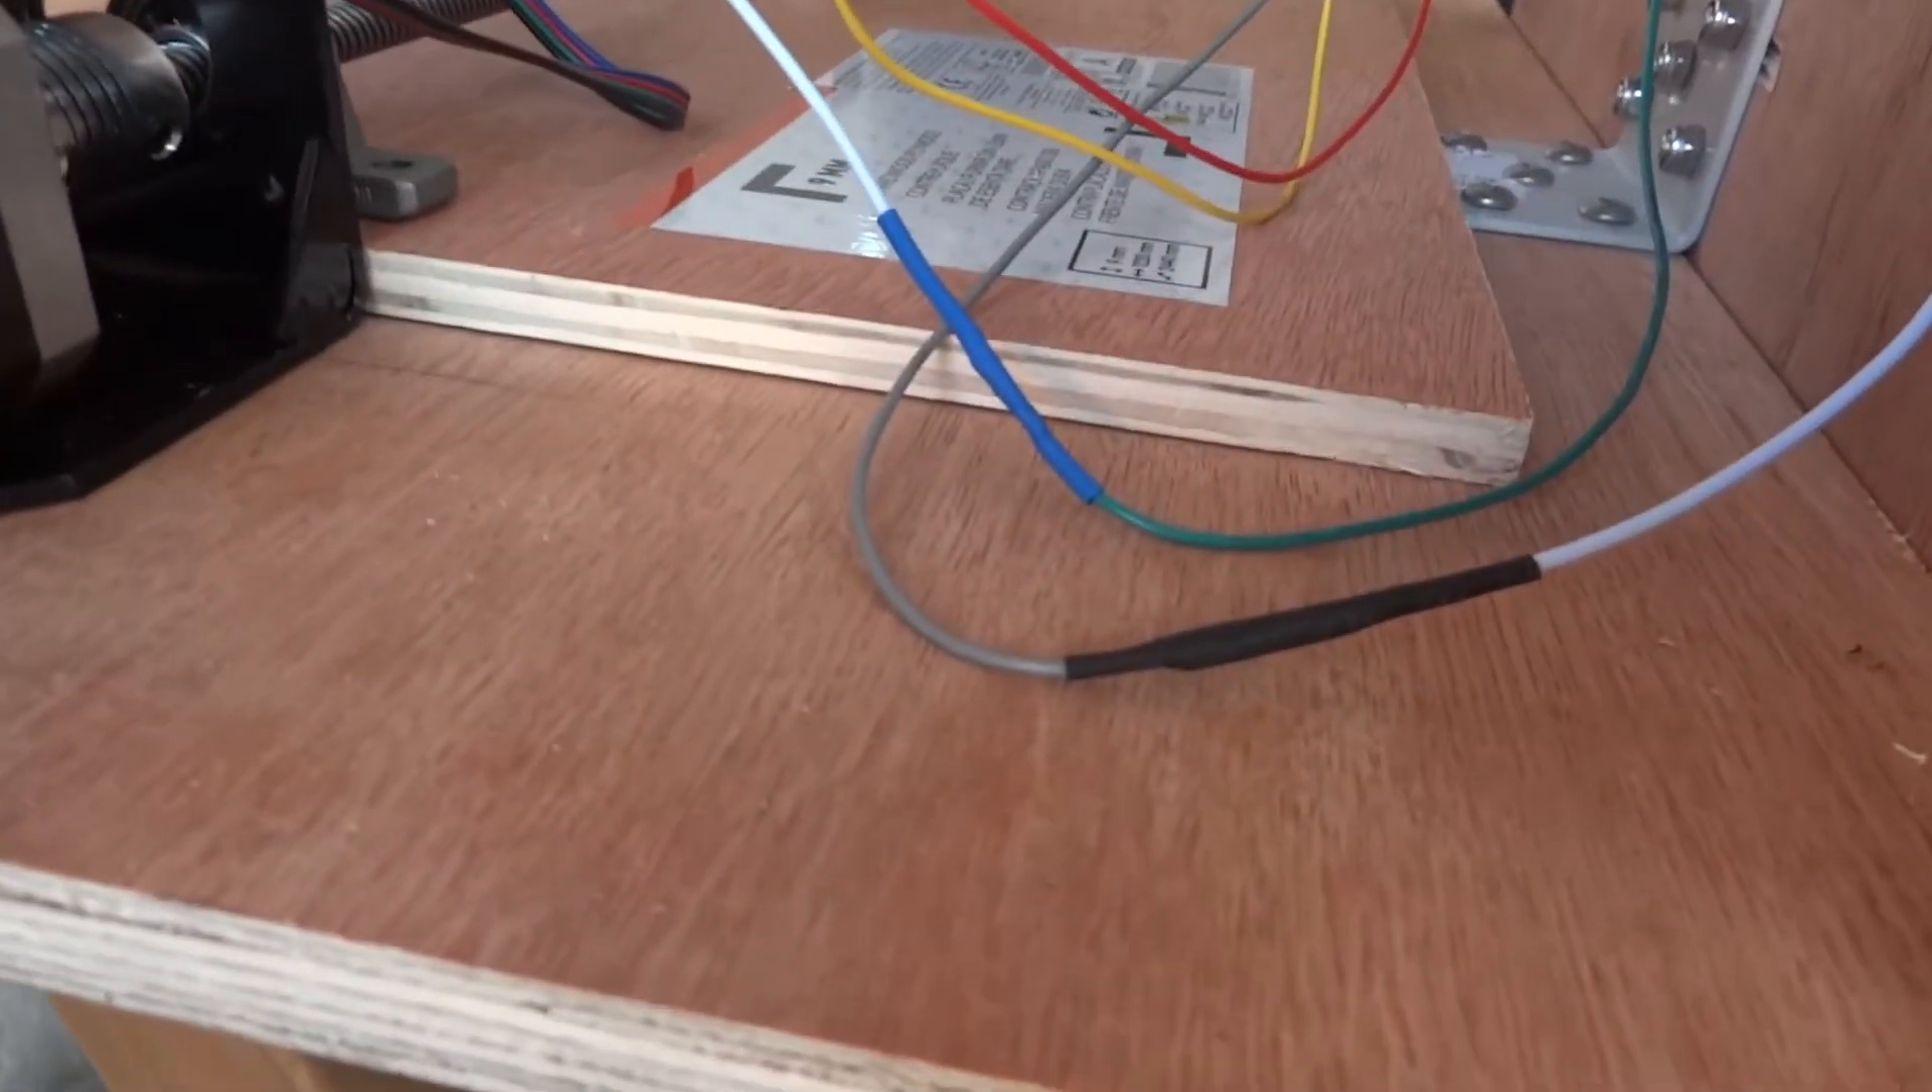You can see I've put some shrink wraps on those white cables there.